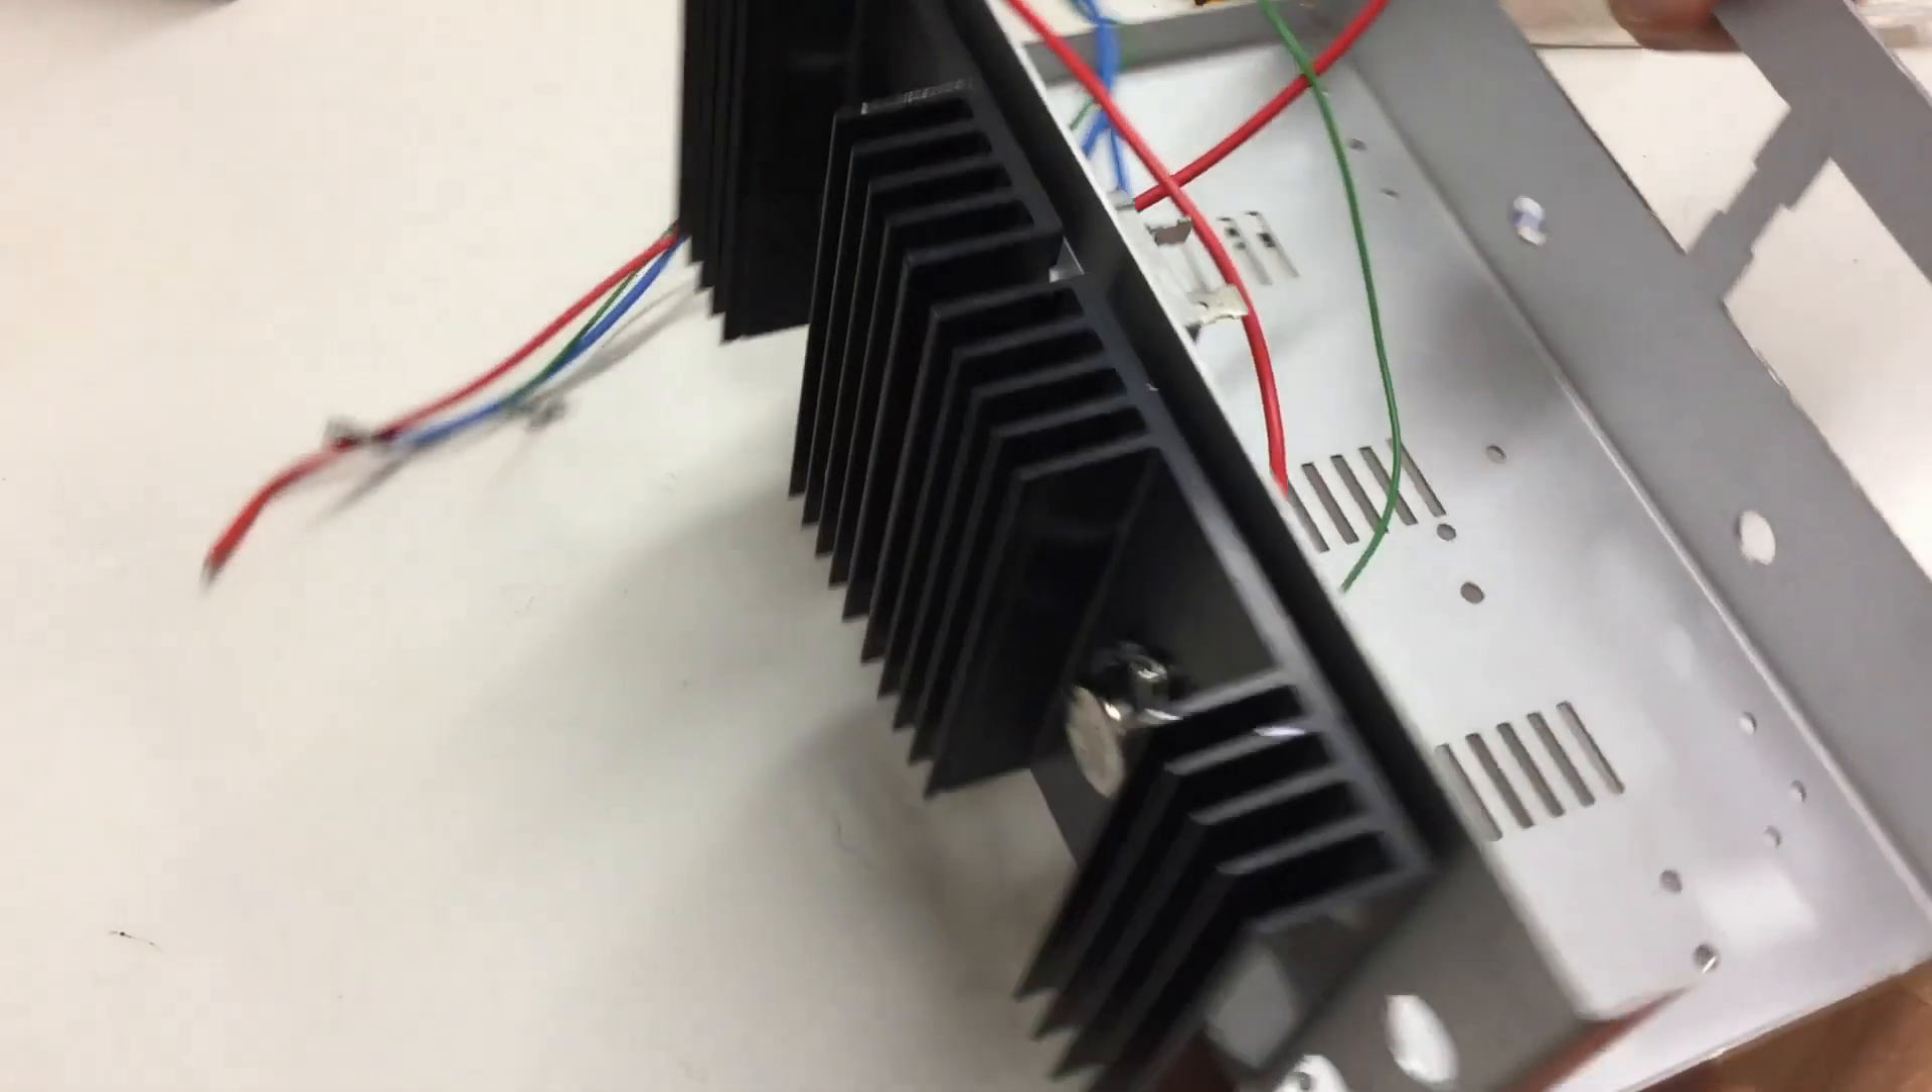The heat sinks are in again.